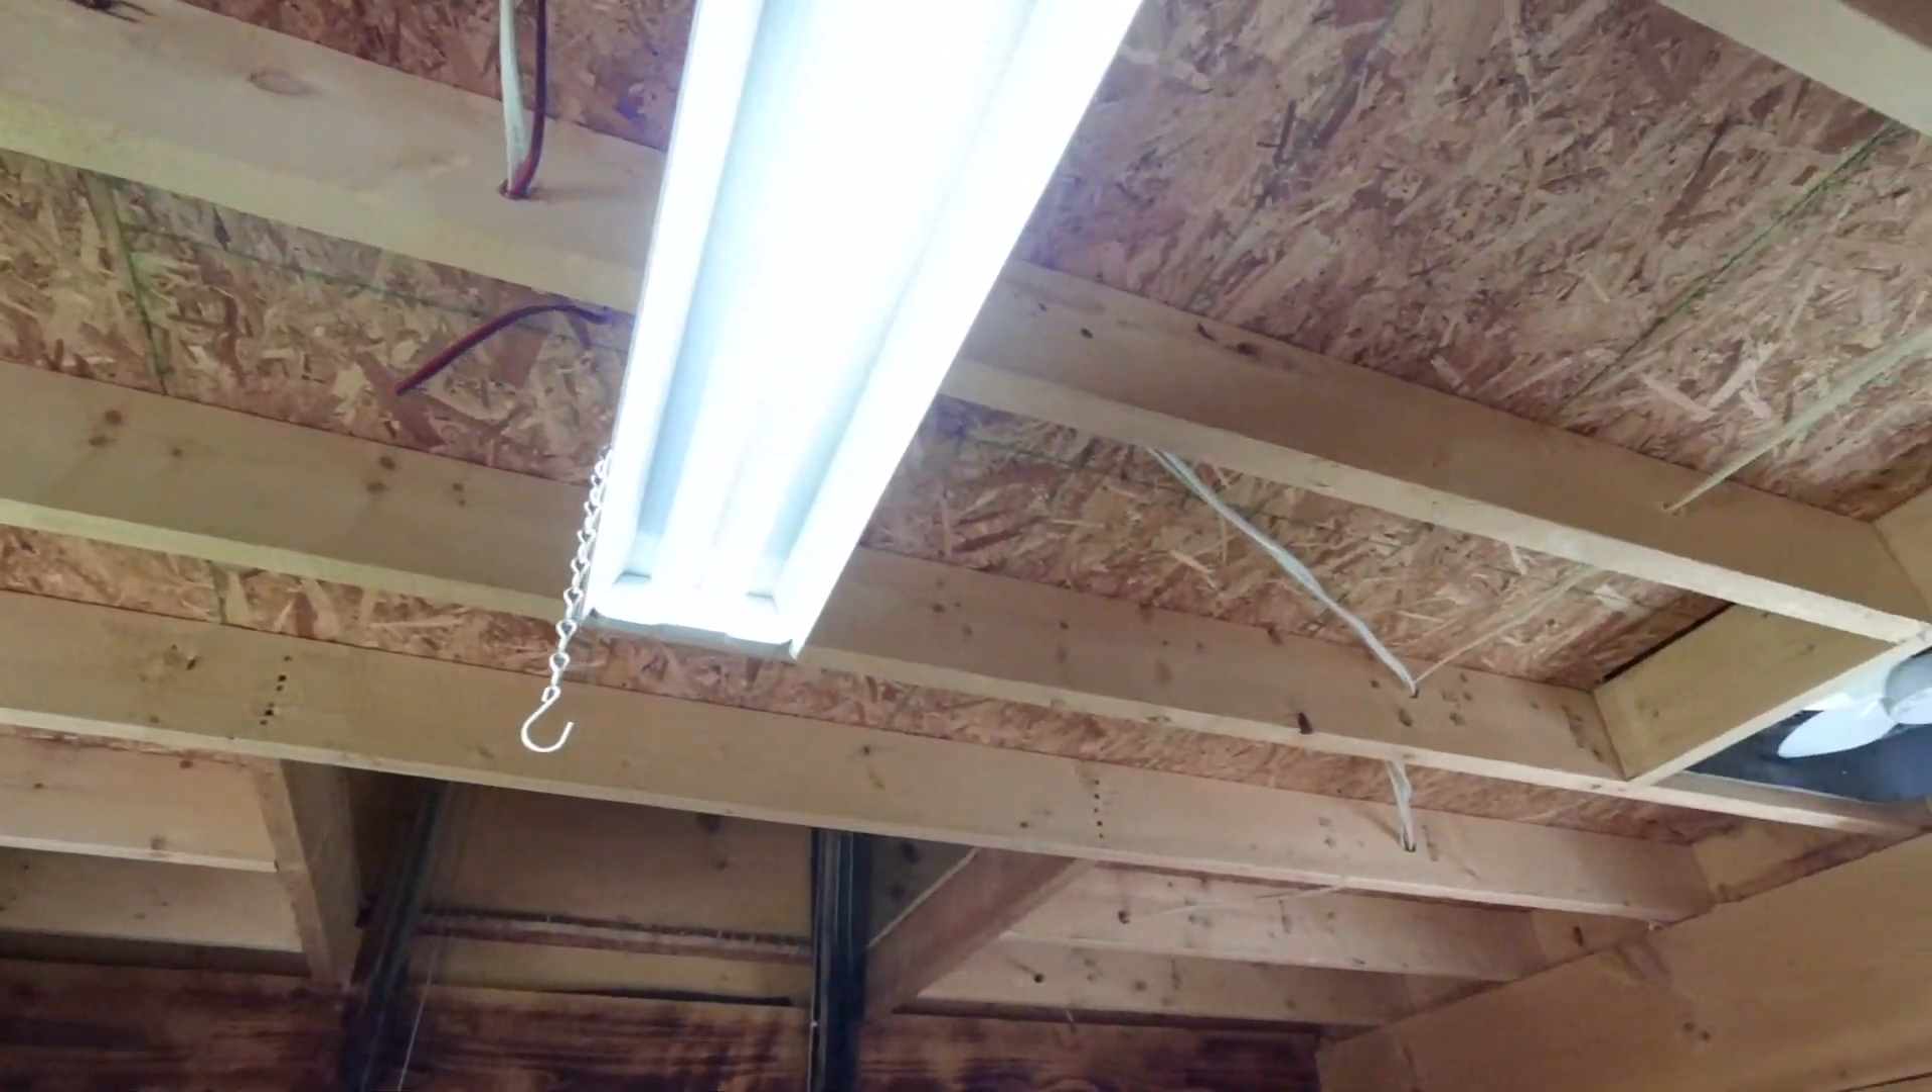You can tell there is a serious lack of ceiling.